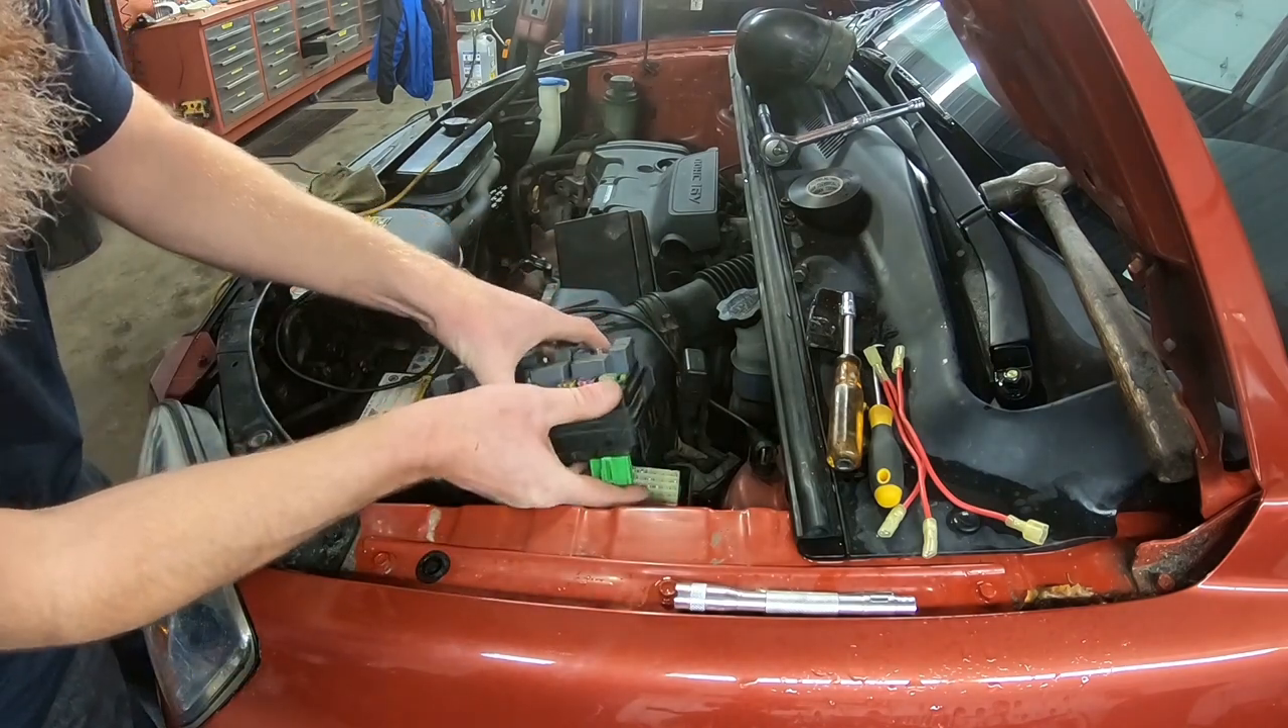So there we have our new wires made up so let's go get them plugged in.